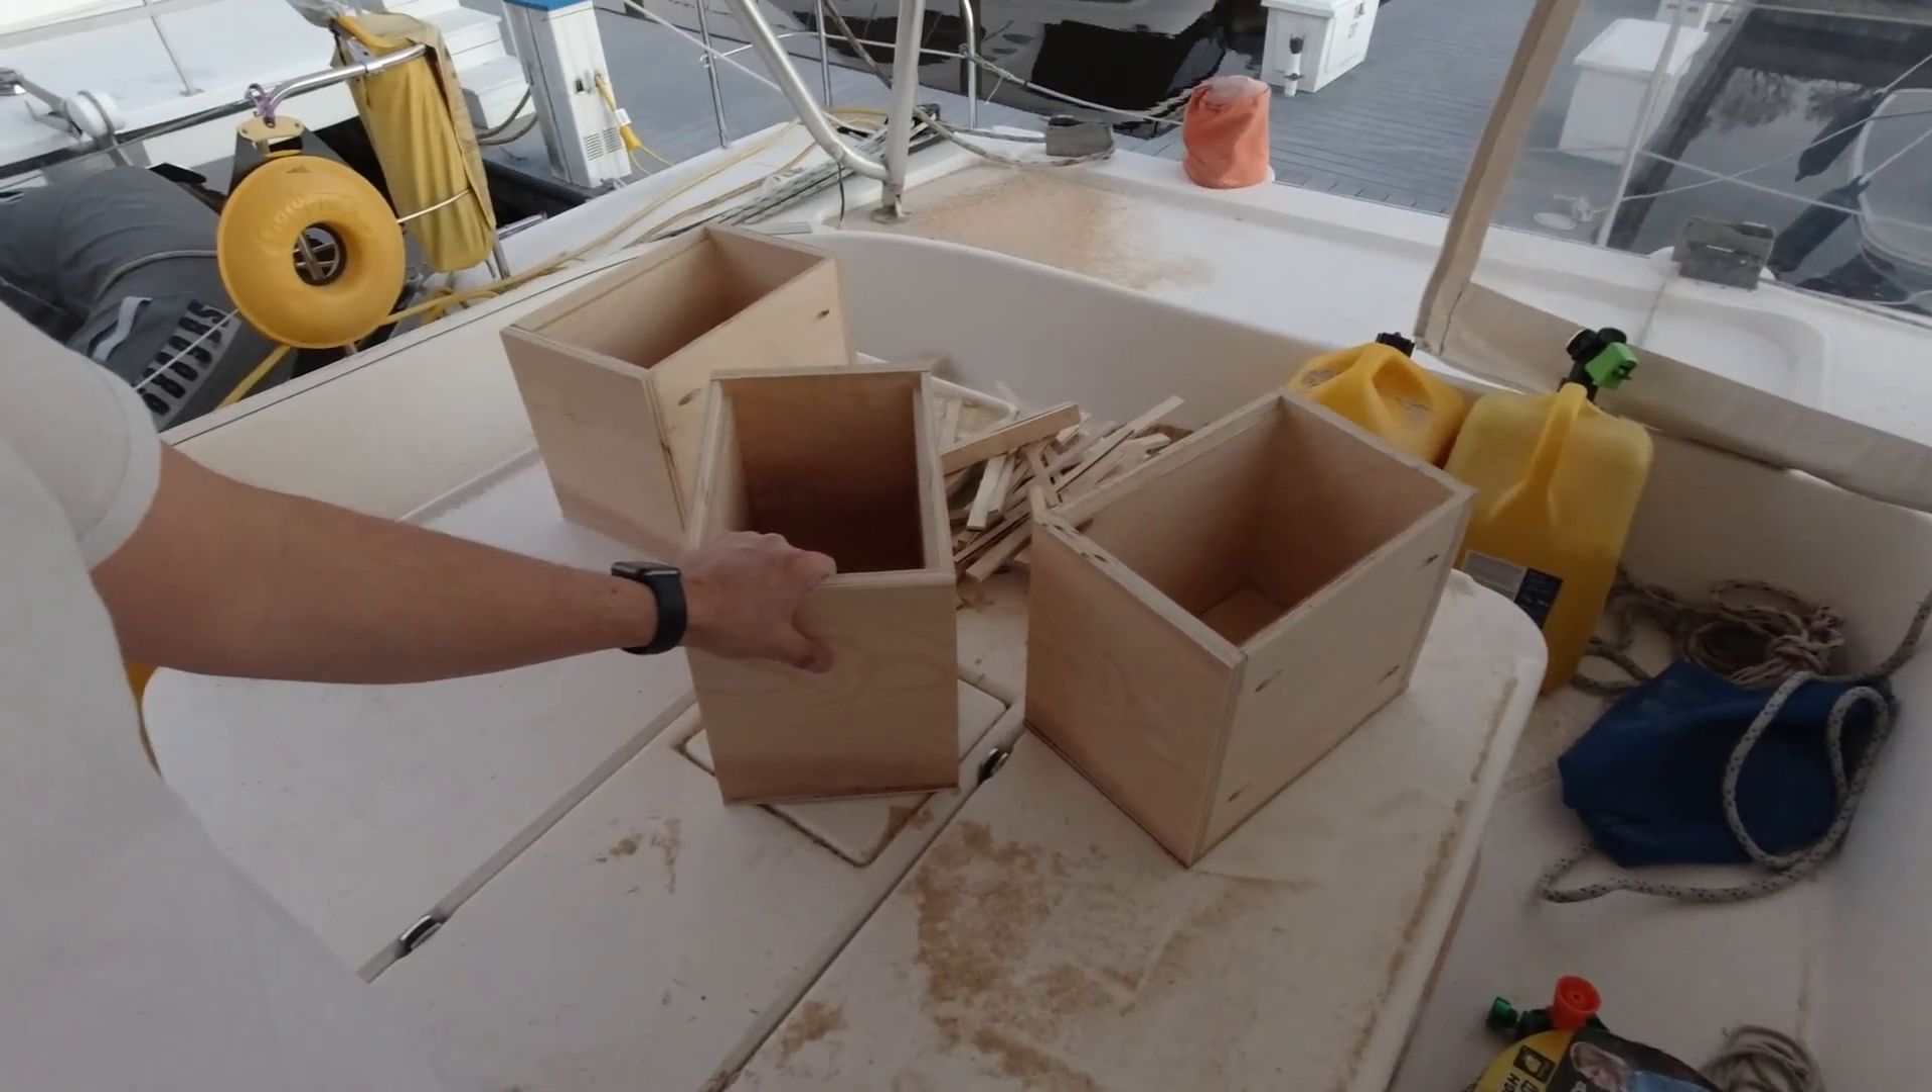I got all of my boards cut out yesterday for the battery boxes, and I'm working my way through assembling these.